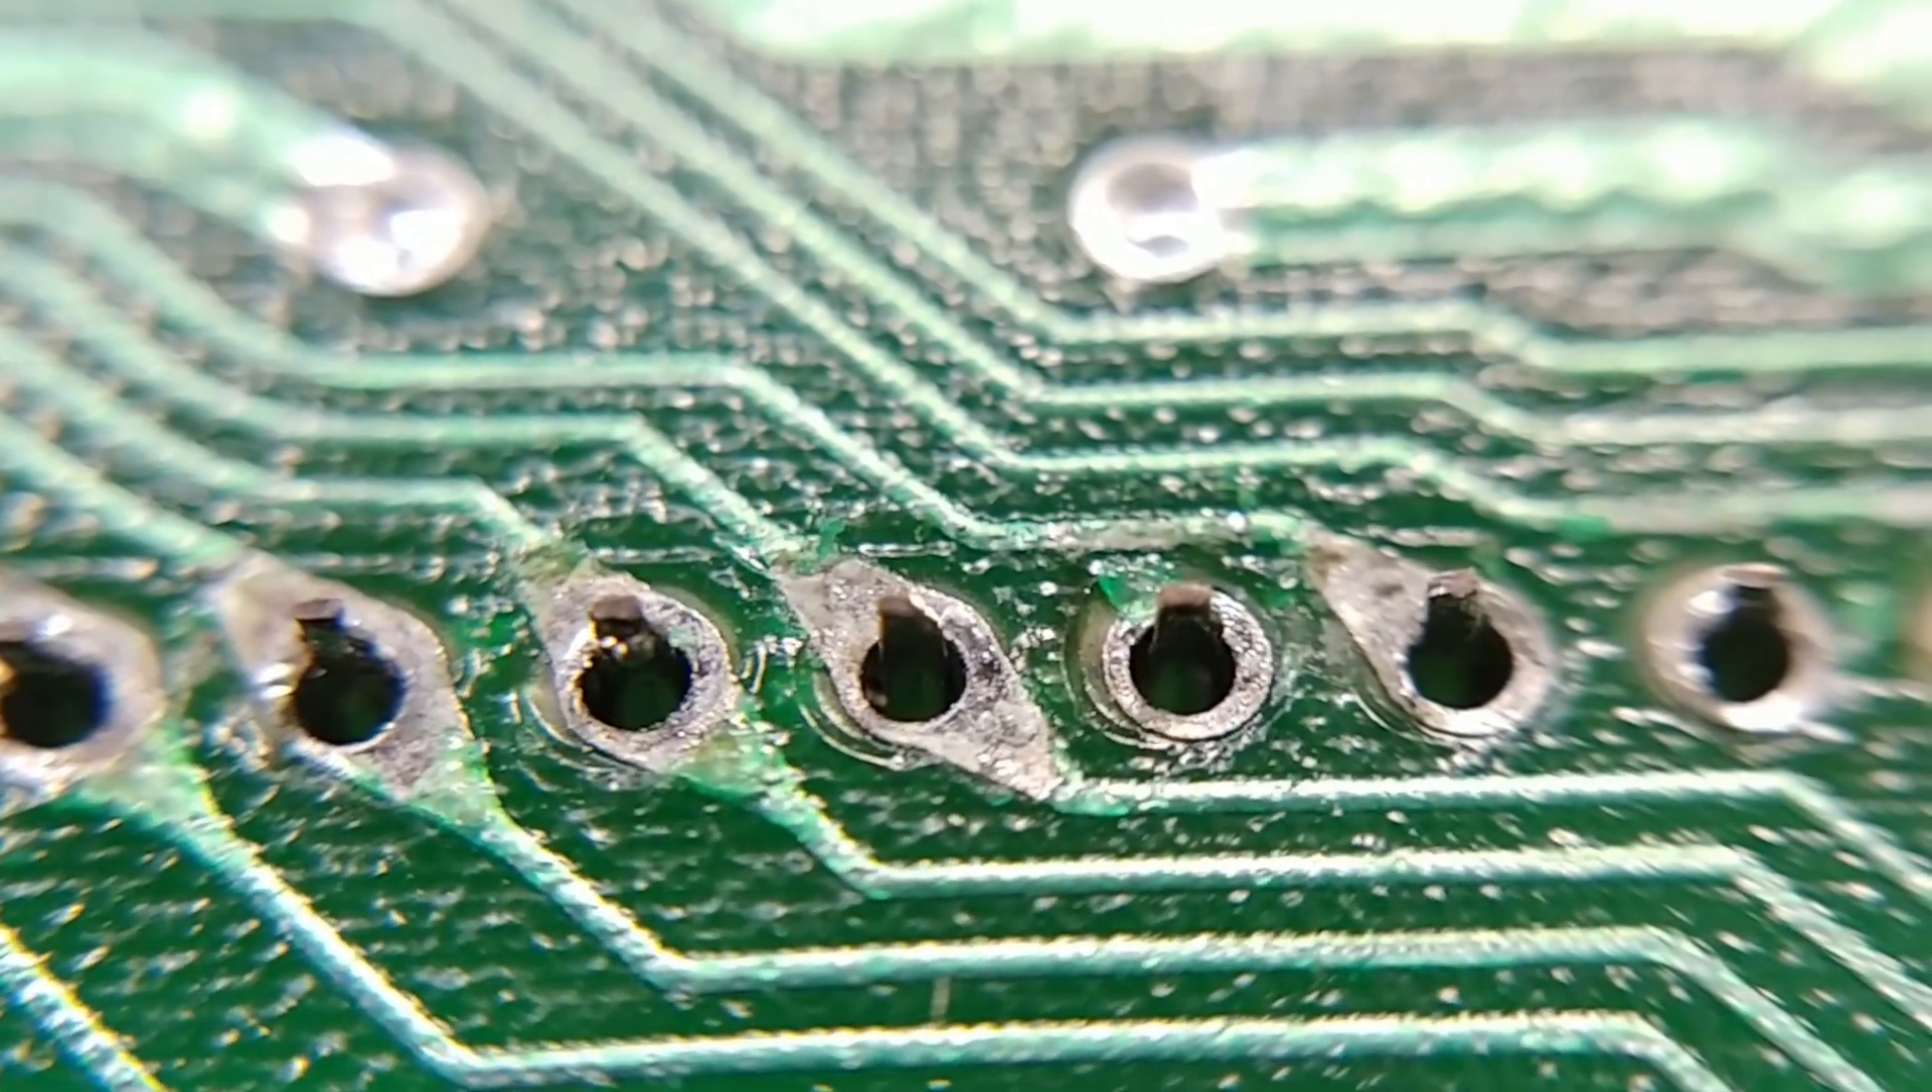A little macro action shows that we've done a pretty good job of desoldering all those pins.